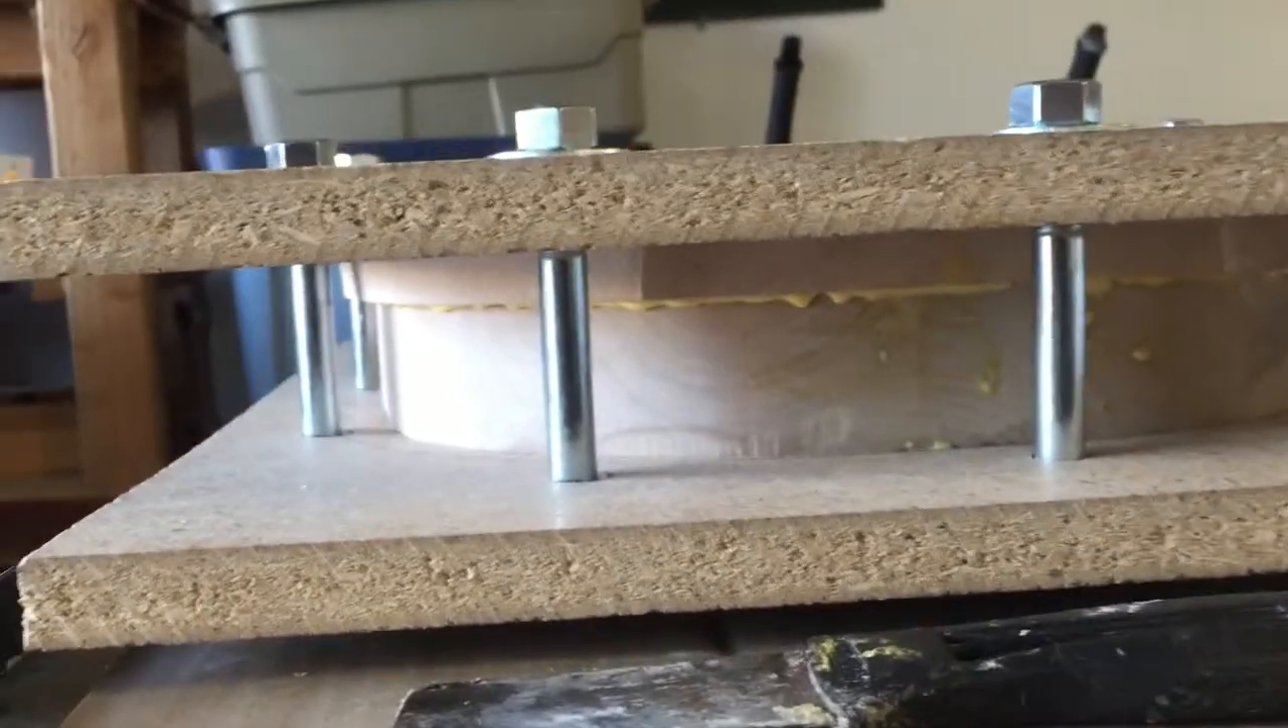So now you can see we've got everything tight, and underneath here you can see the top and the bottom are smooshed together, we've got glue coming out almost everywhere.